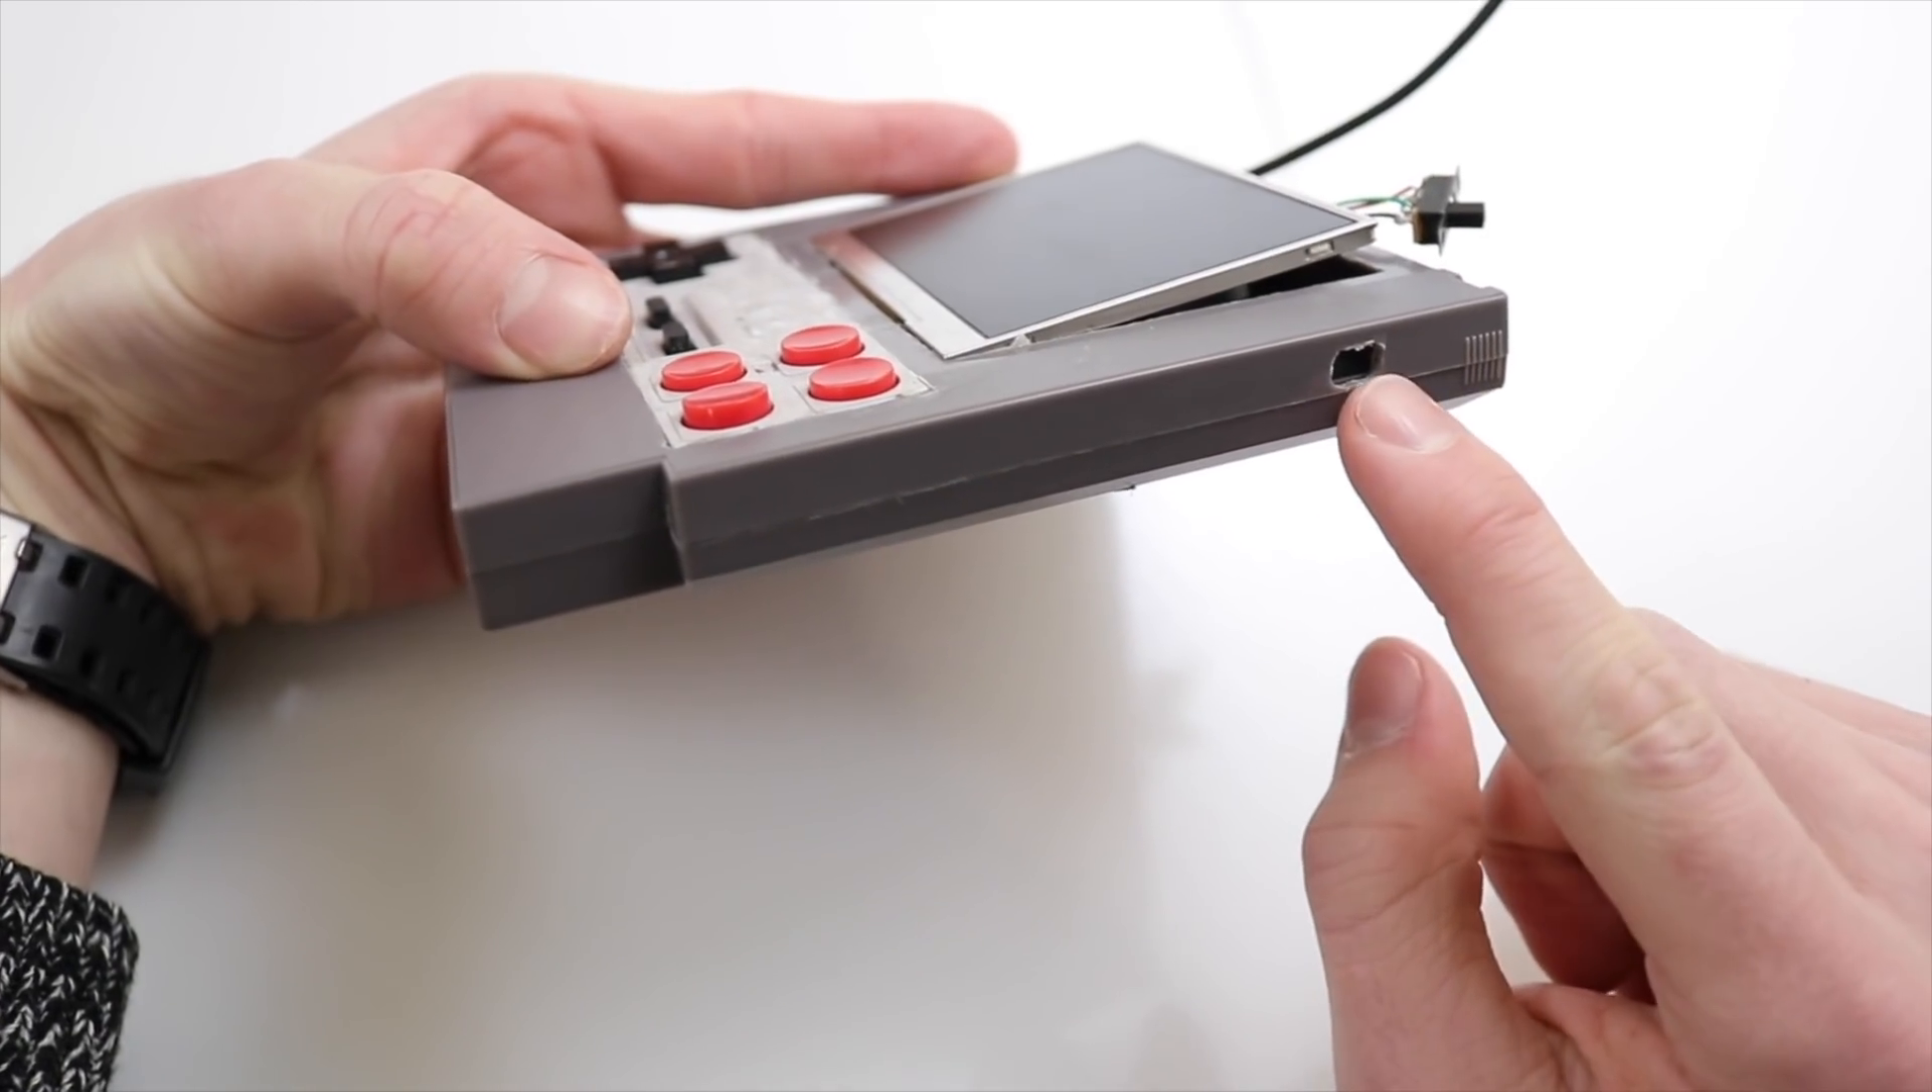The little switch is just poking out the top for now but it will just be integrated into there.